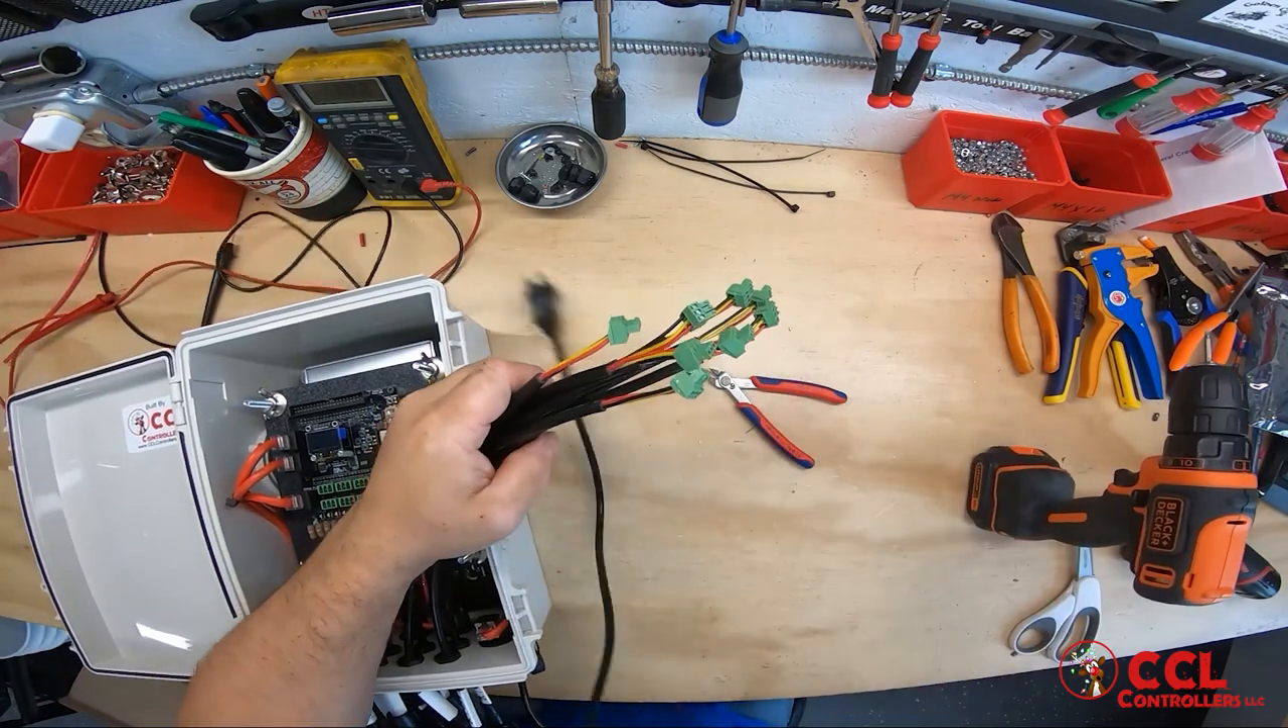Now all the green connectors are on, let's lay these out and get these tightened up and then this controller build is done, minus testing.